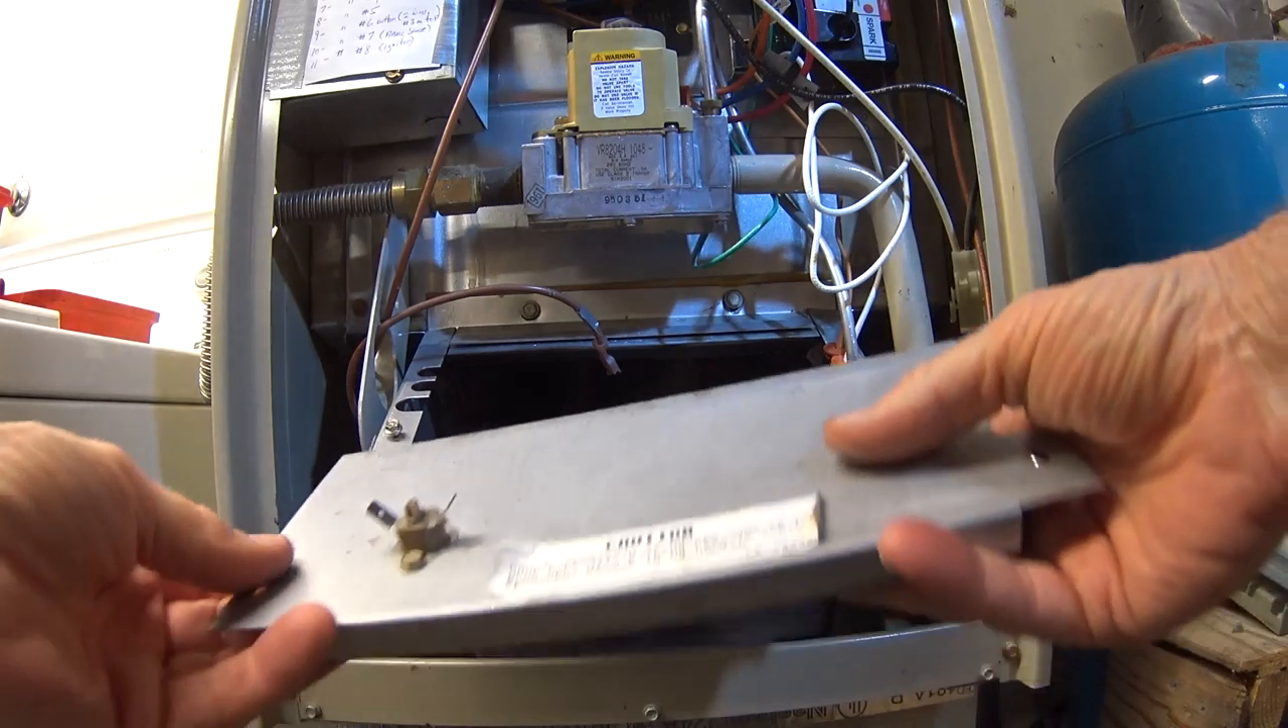Okay, so we're all hooked up now with the exception of the damper cover.